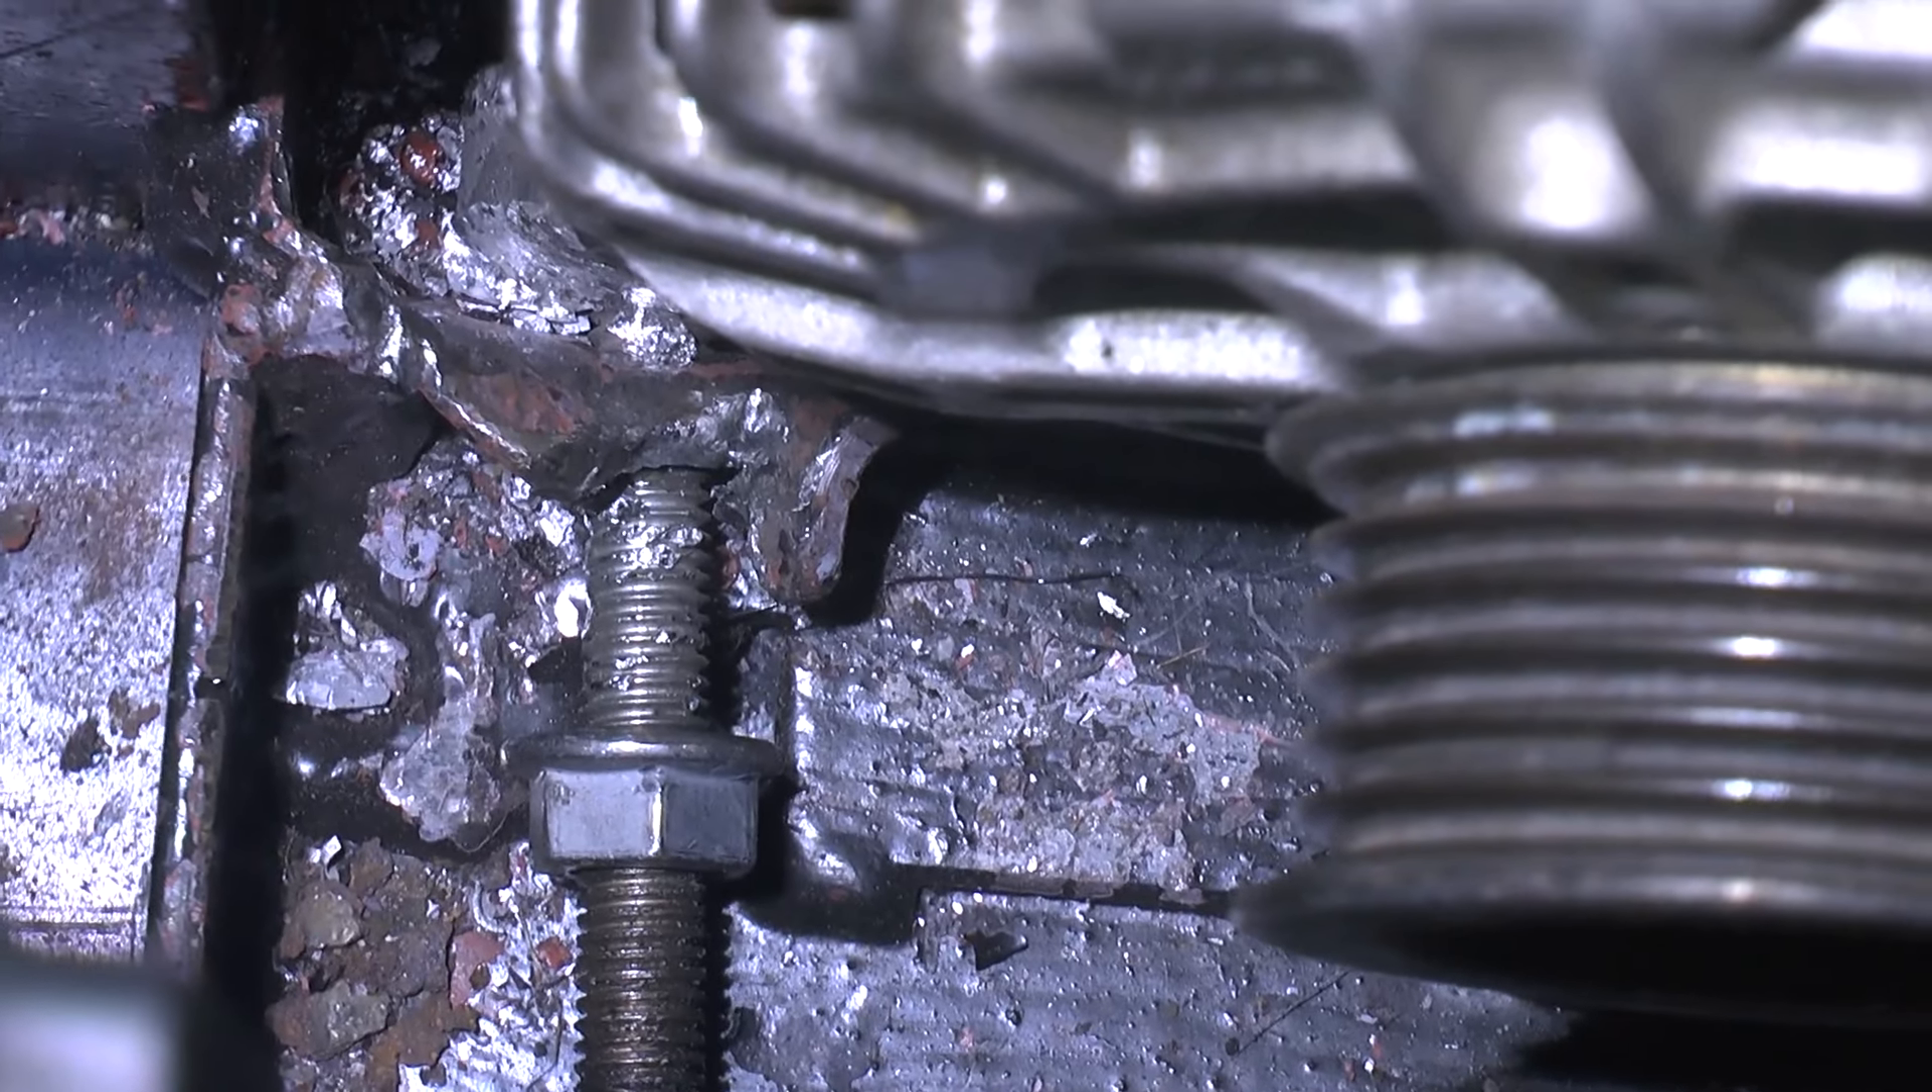I haven't actually achieved the goal which was to remove that bolt or to cut it in half.